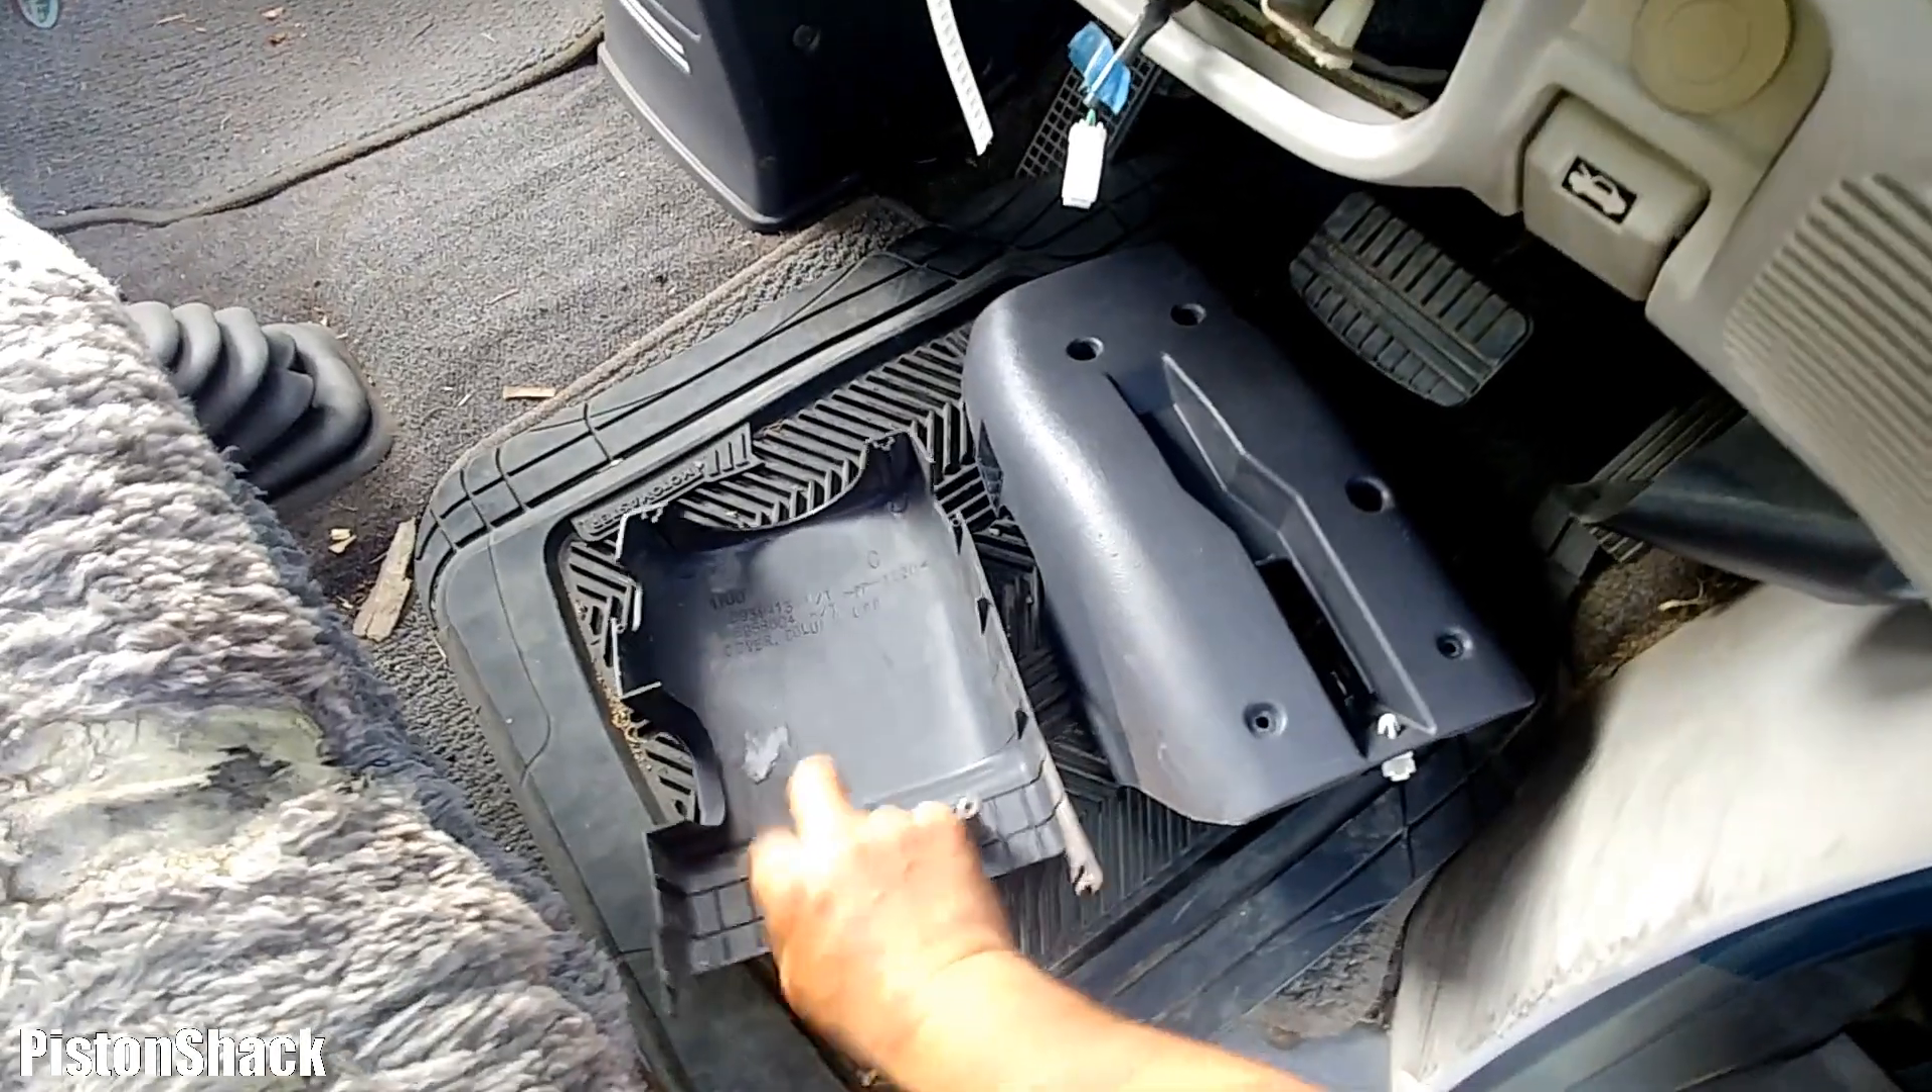As you can see I already have my two column steering columns covers removed.